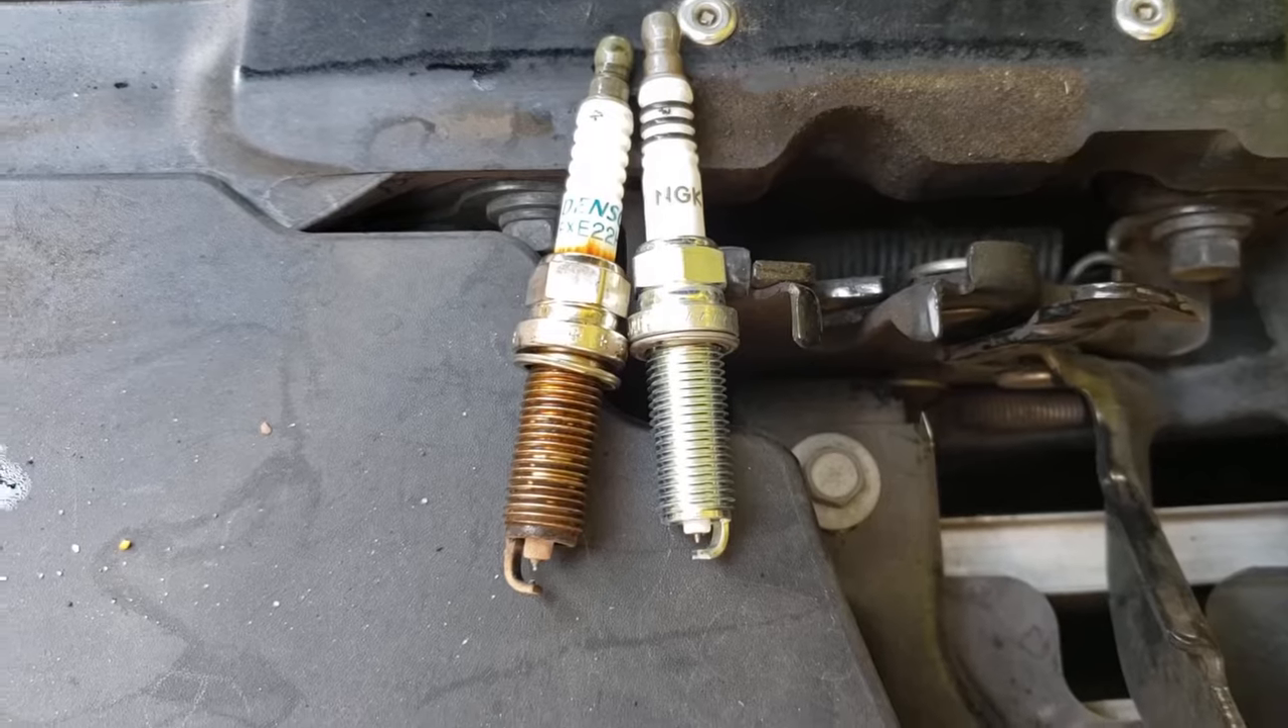All right we have the spark plug removed.